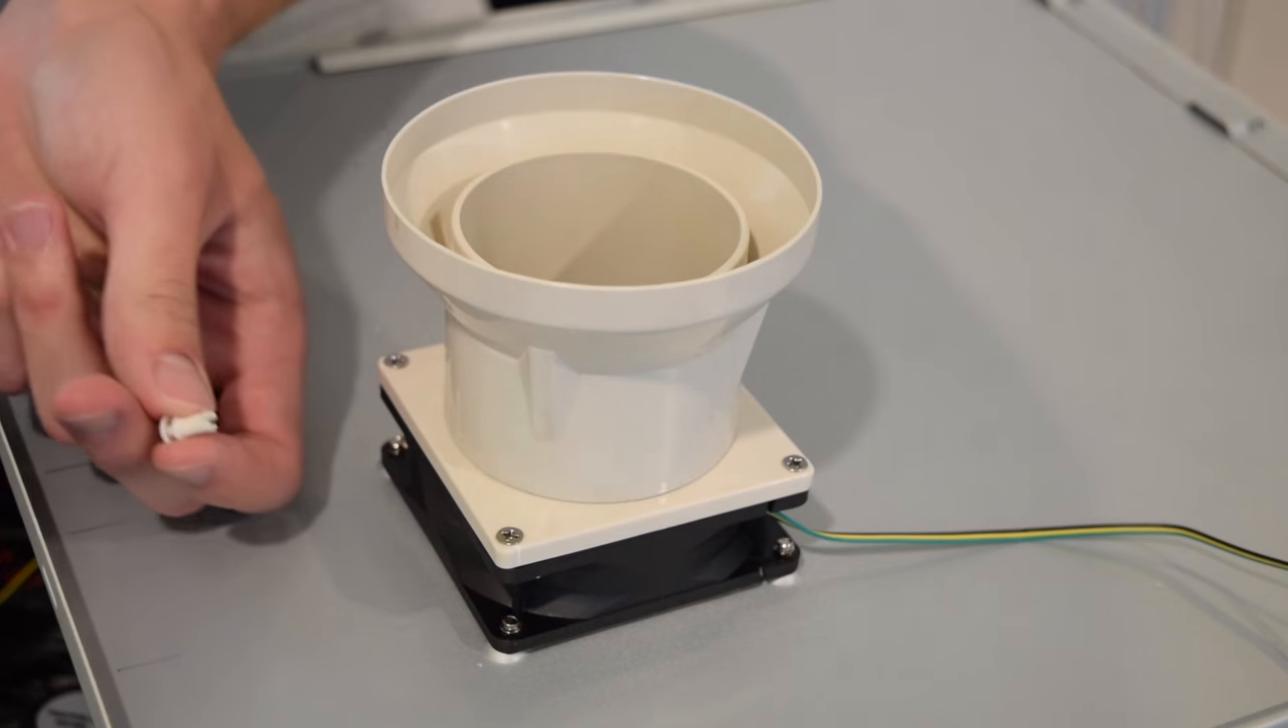As you can see I have the shroud mounted to the fan right now.